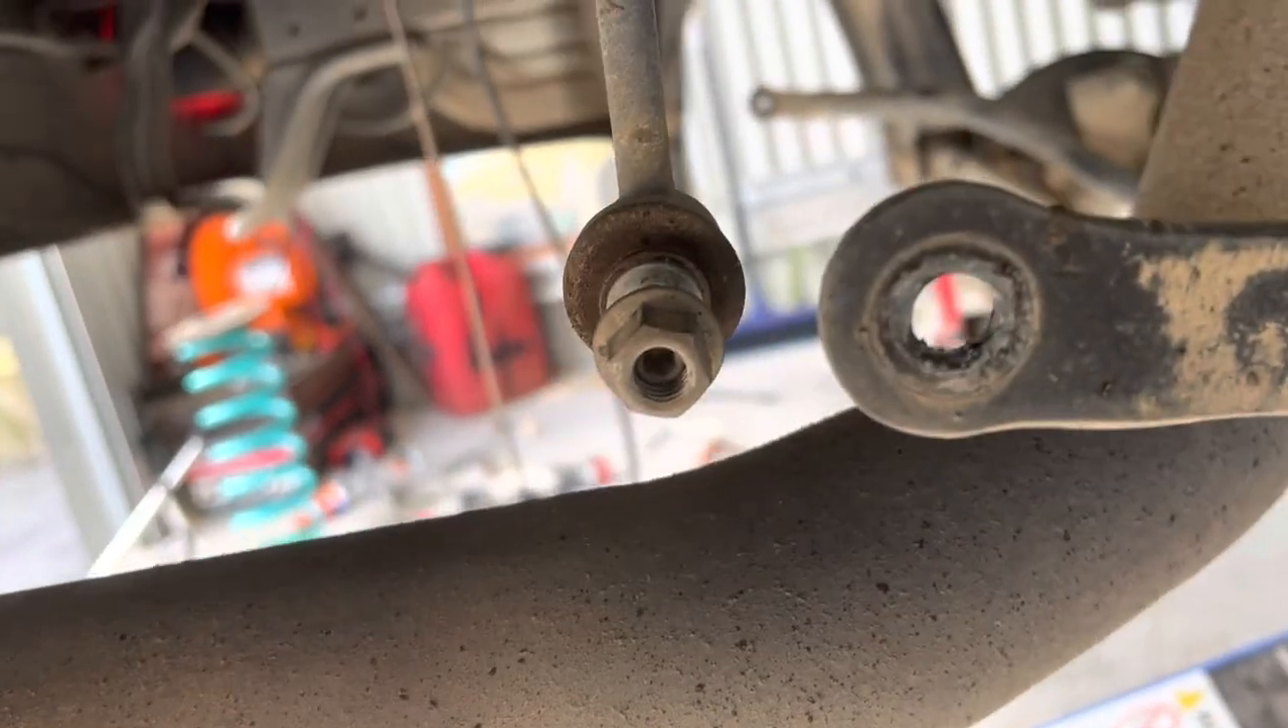To give myself some extra clearance, I've gone ahead and removed the sway bar link pin from this side.